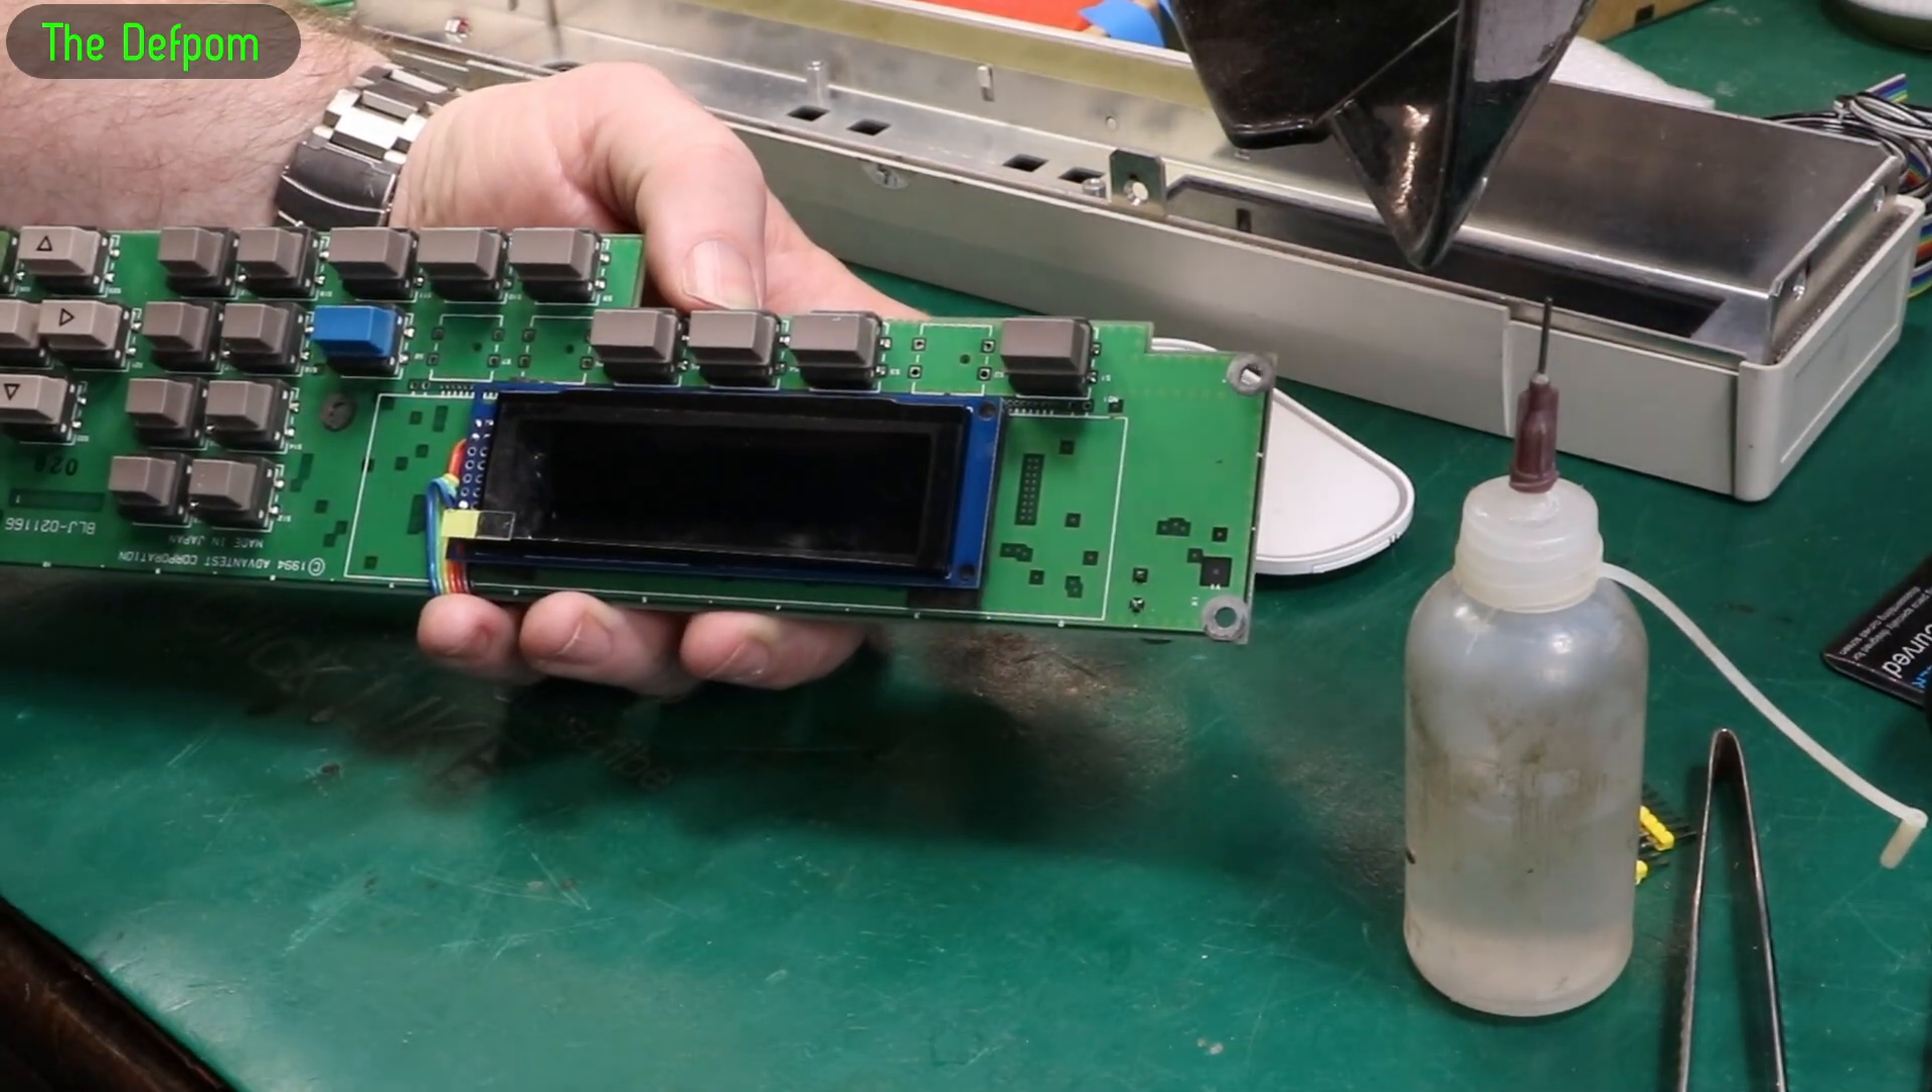I've got the display mounted. It's double-sided tape. That's all it's holding on there.